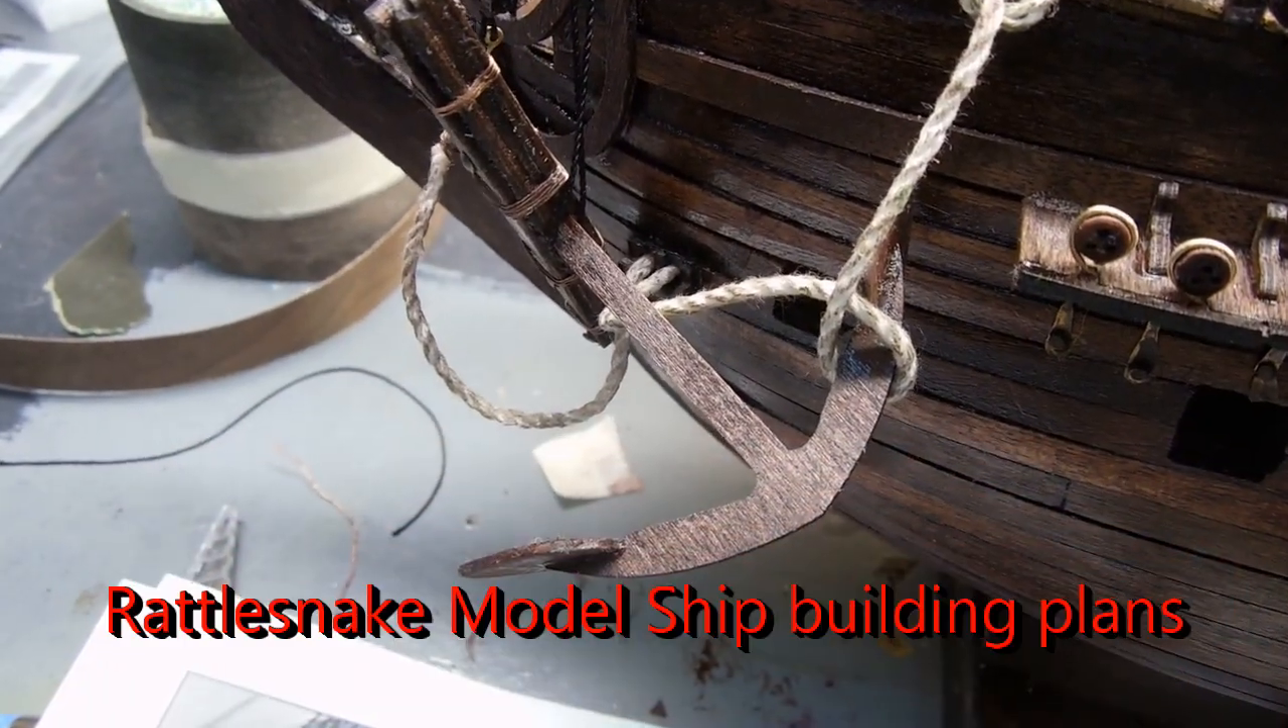So here is an anchor kind of tied in place.